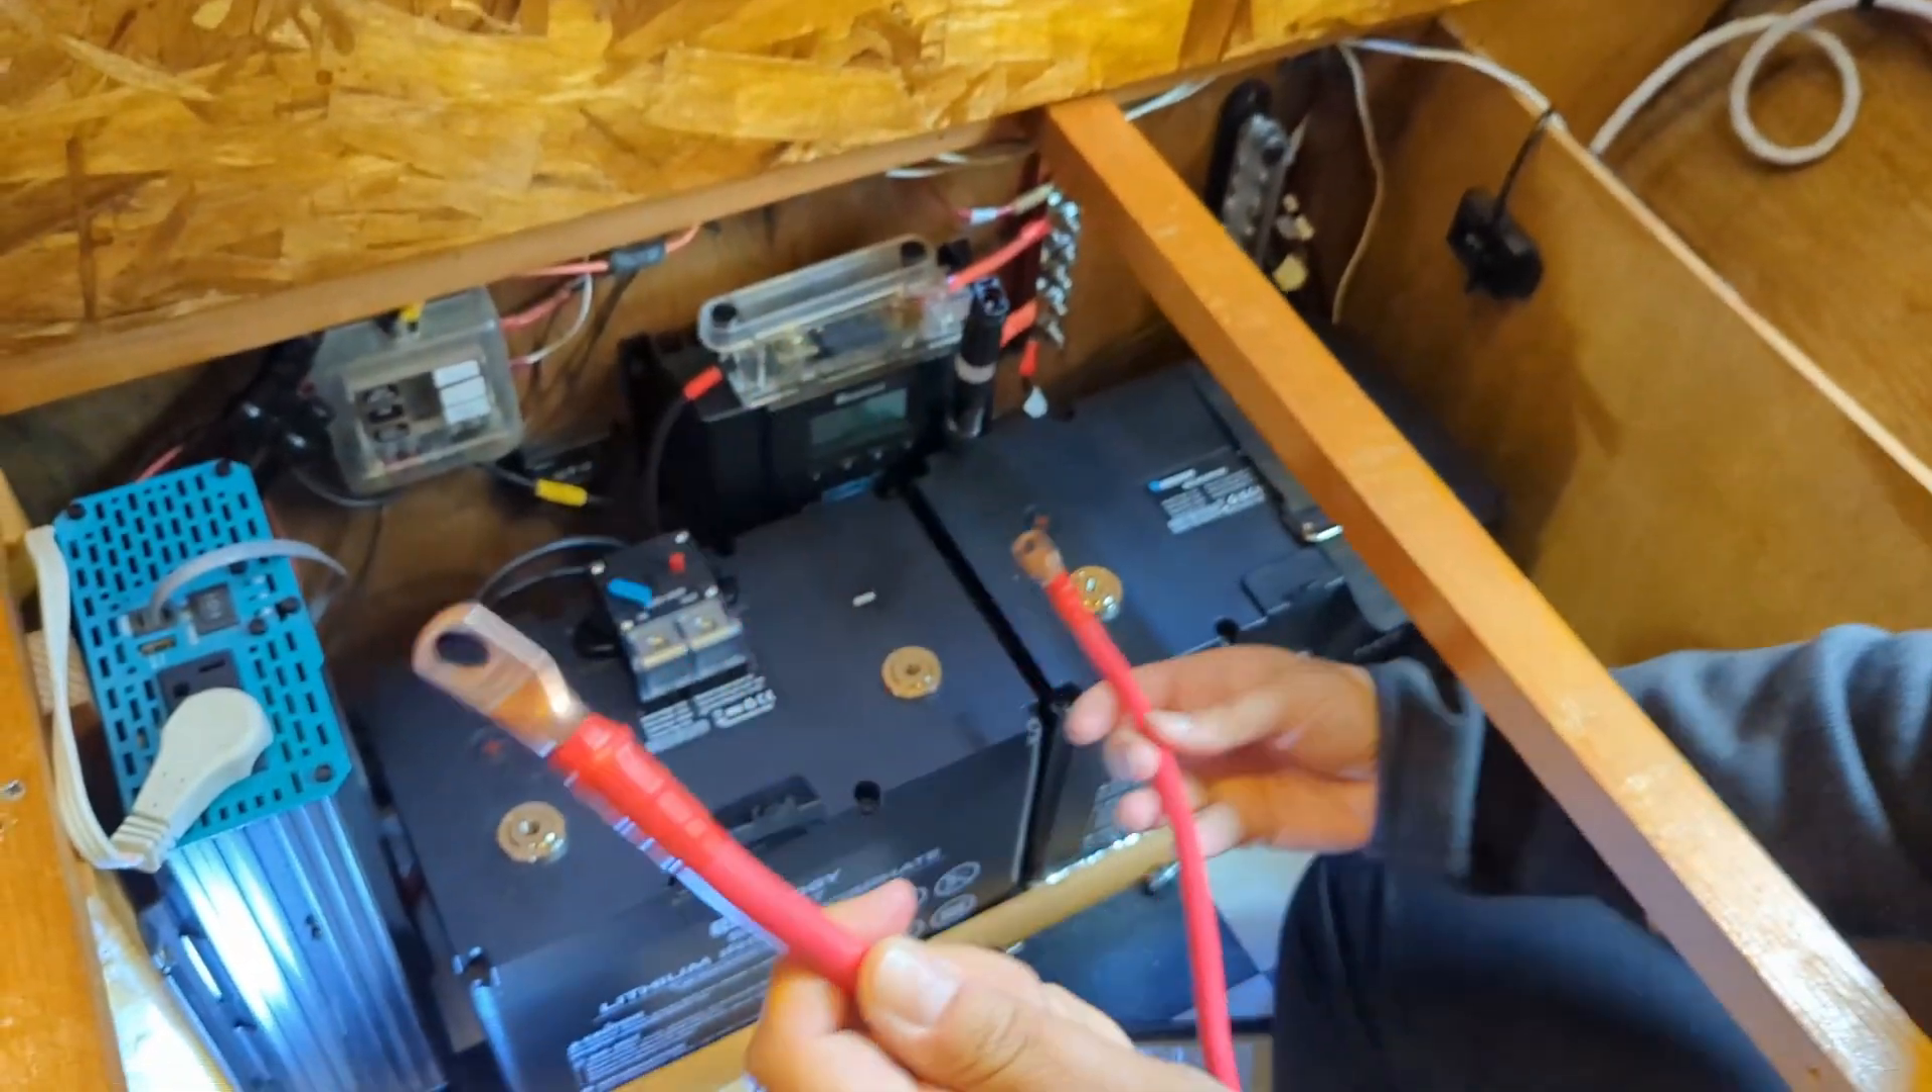All right, we've crimped on the lugs on this four gauge wire.